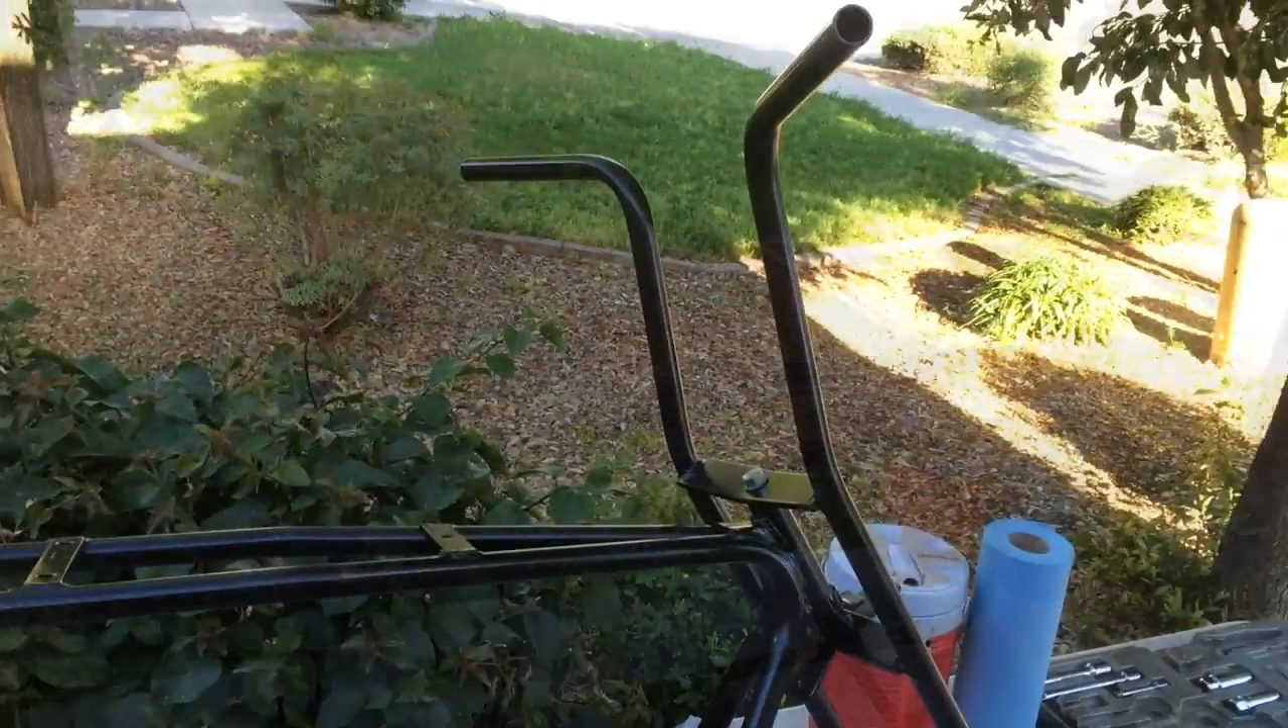Alright, so the handlebars are put back on.